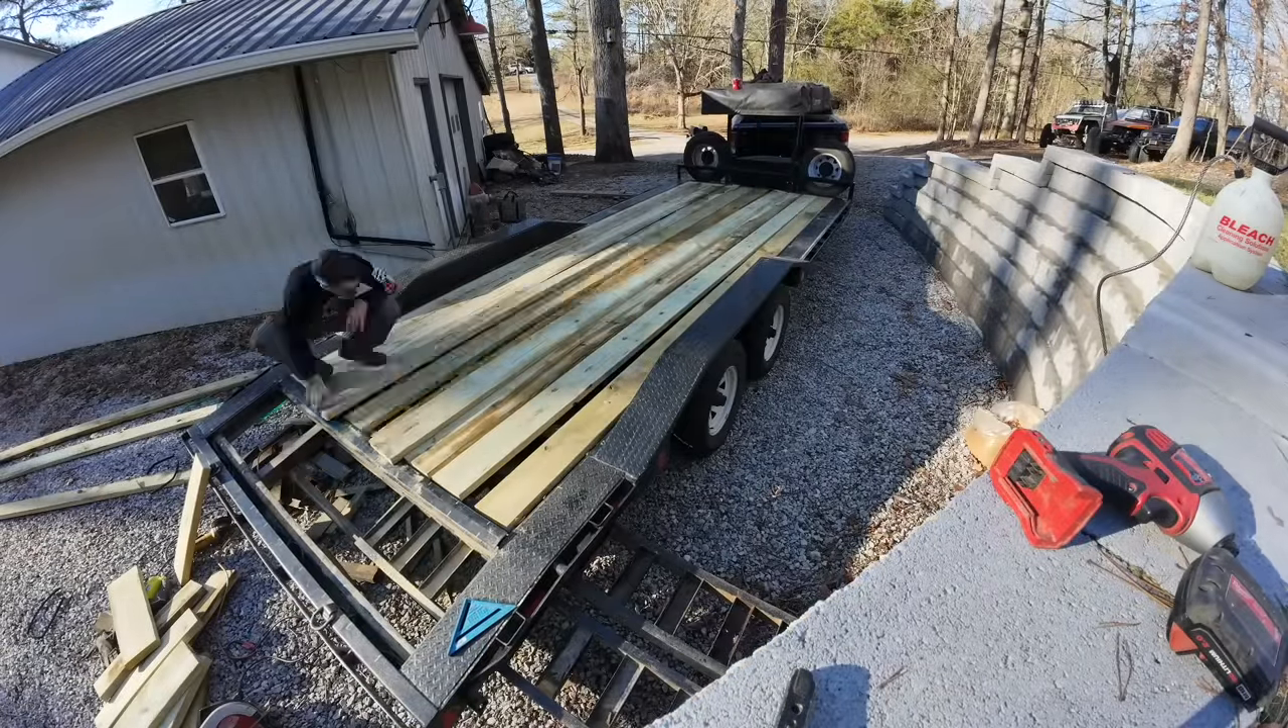All right, we've got most of our main deck laid out there.